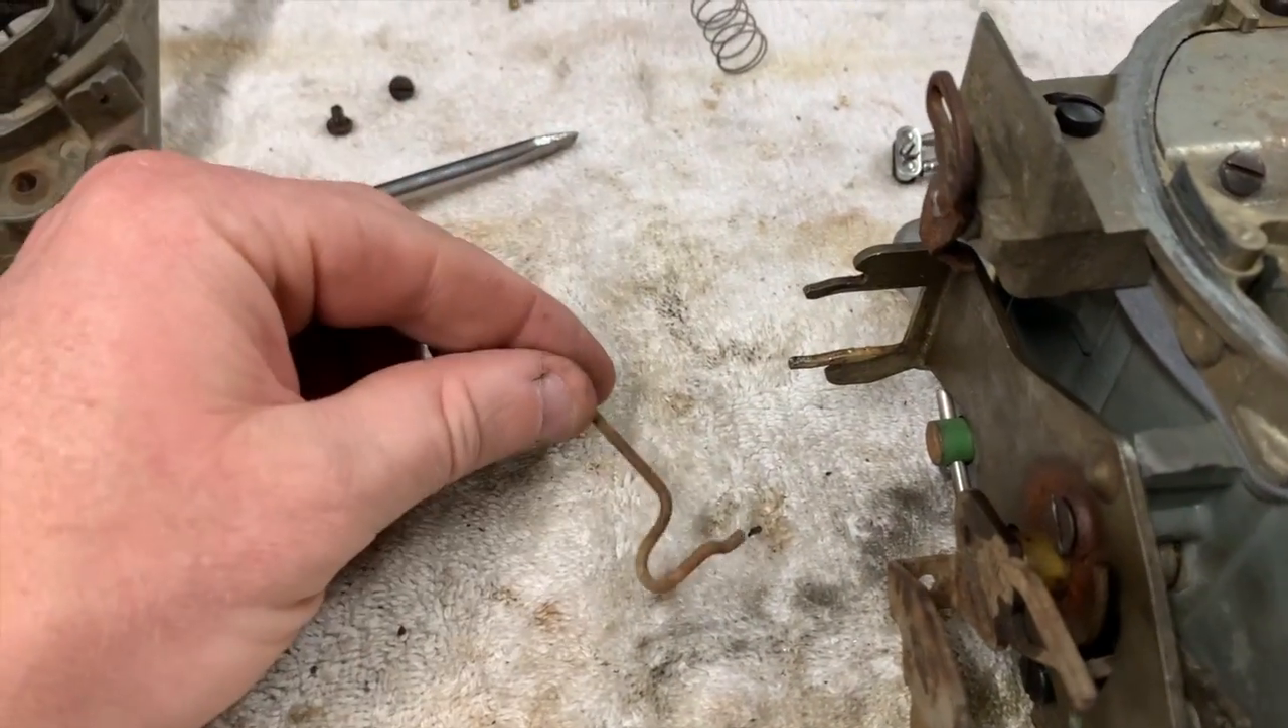Uh the last things i have to do is install this linkage that's uh pretty crusted rusted up.